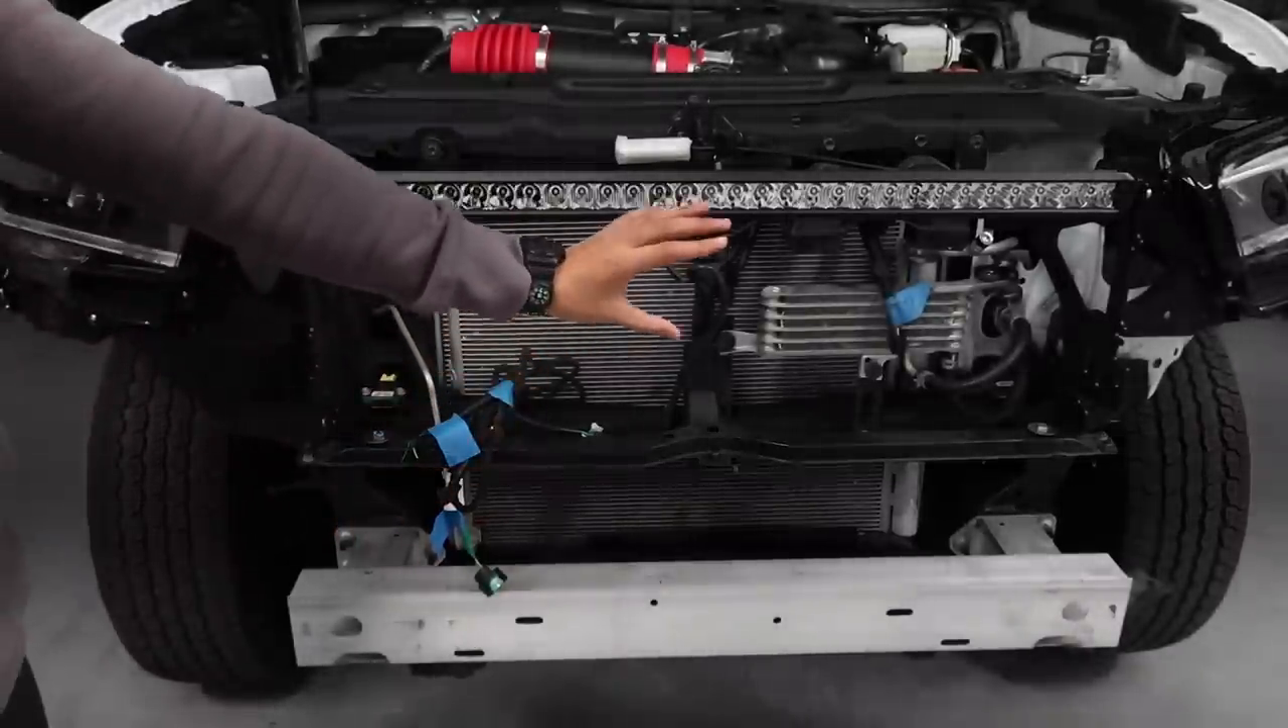I mean, super easy for me right now because obviously we don't have the bumper on or the grill.